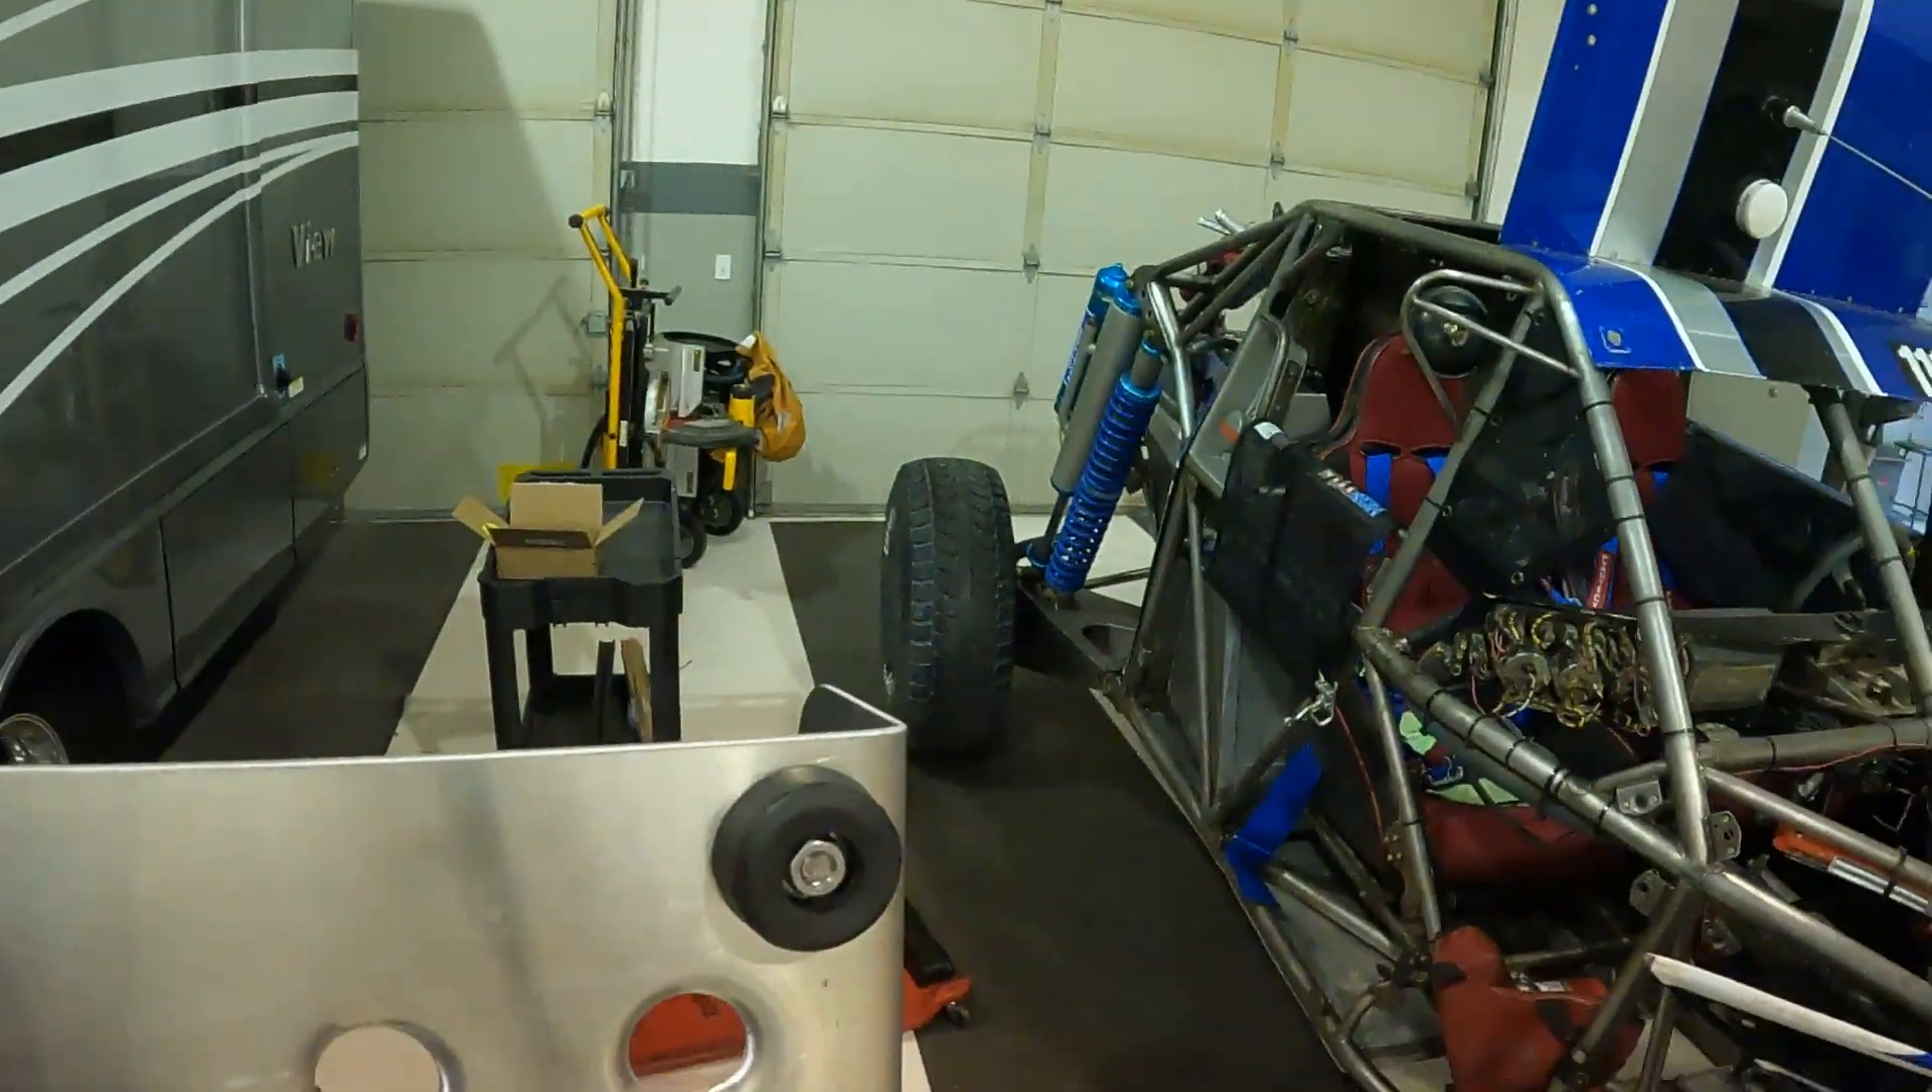I got the rubber bumper put on there.